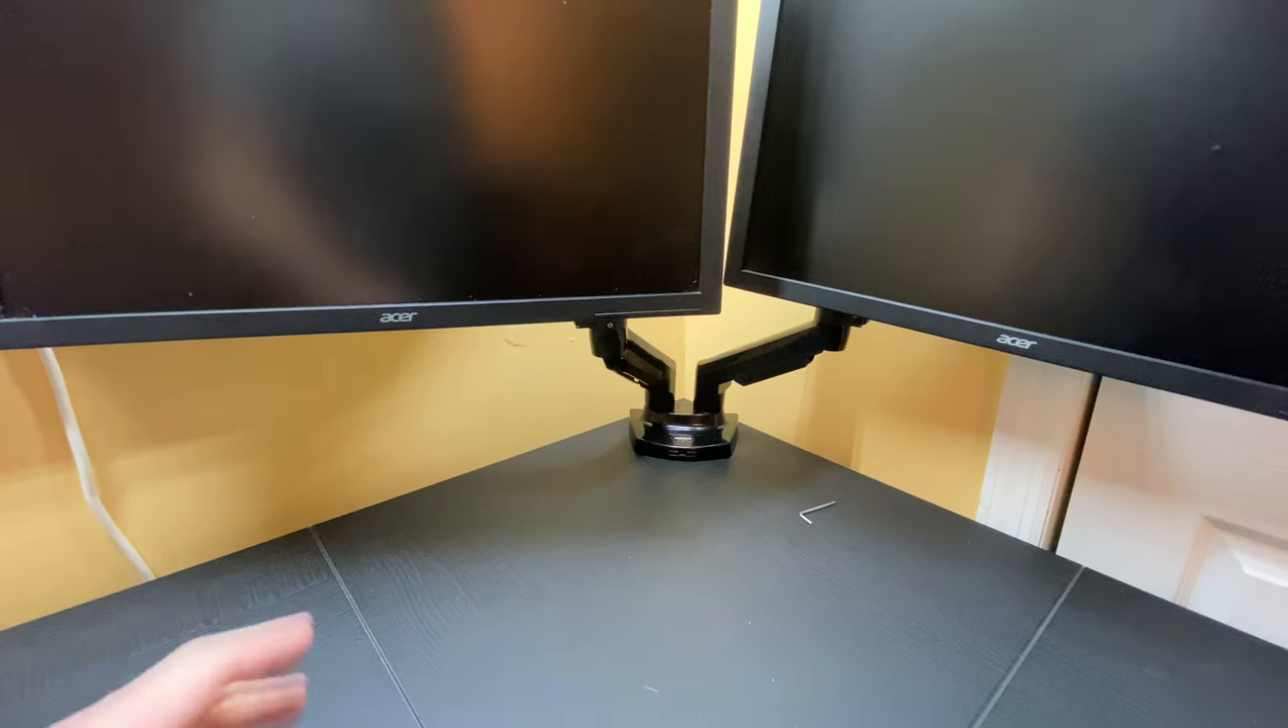And now we have both monitors mounted.